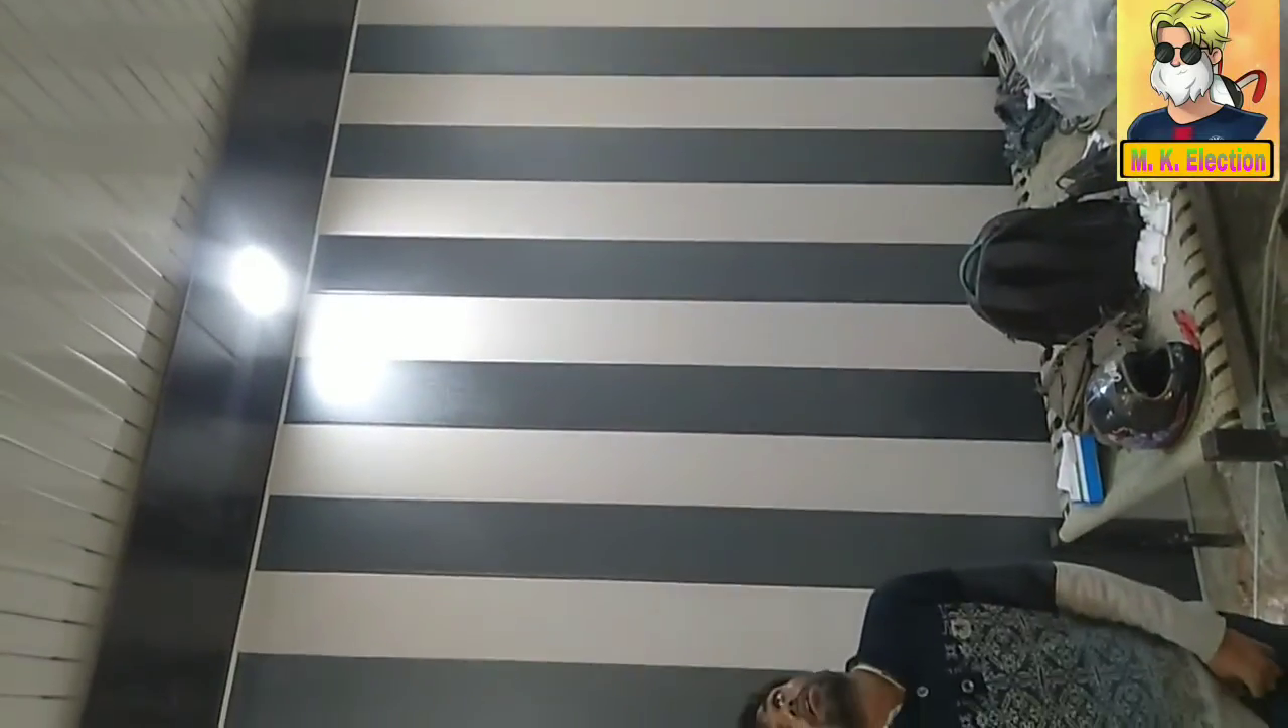یہ ہمارے جو ہے پینل لگ چکے ہیں۔